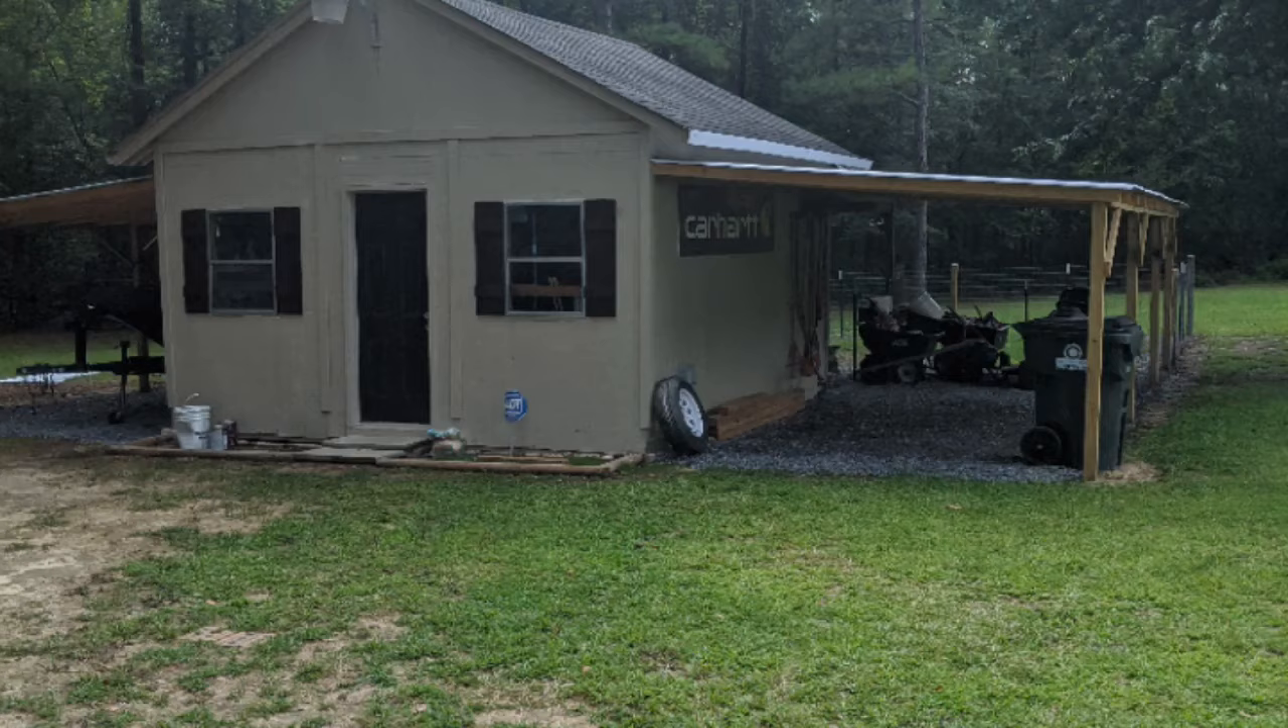So as you can see i have dual lean-to's on both sides of the shed now.